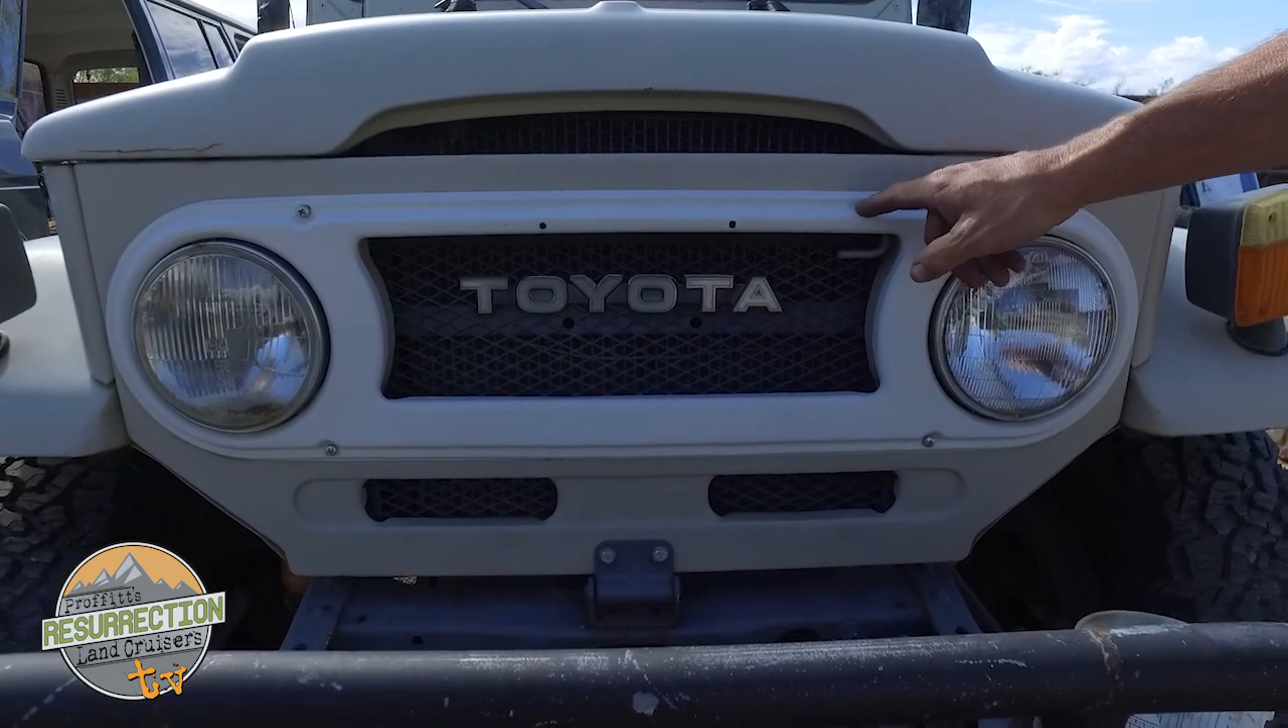This thicker part of the bezel goes on top and i can prove it from right here in front you can see that this toyota logo is not centered if this was flipped upside down this would be equidistant from the top and the bottom giving it a much better visual appearance and the iconic classic landcruiser look.